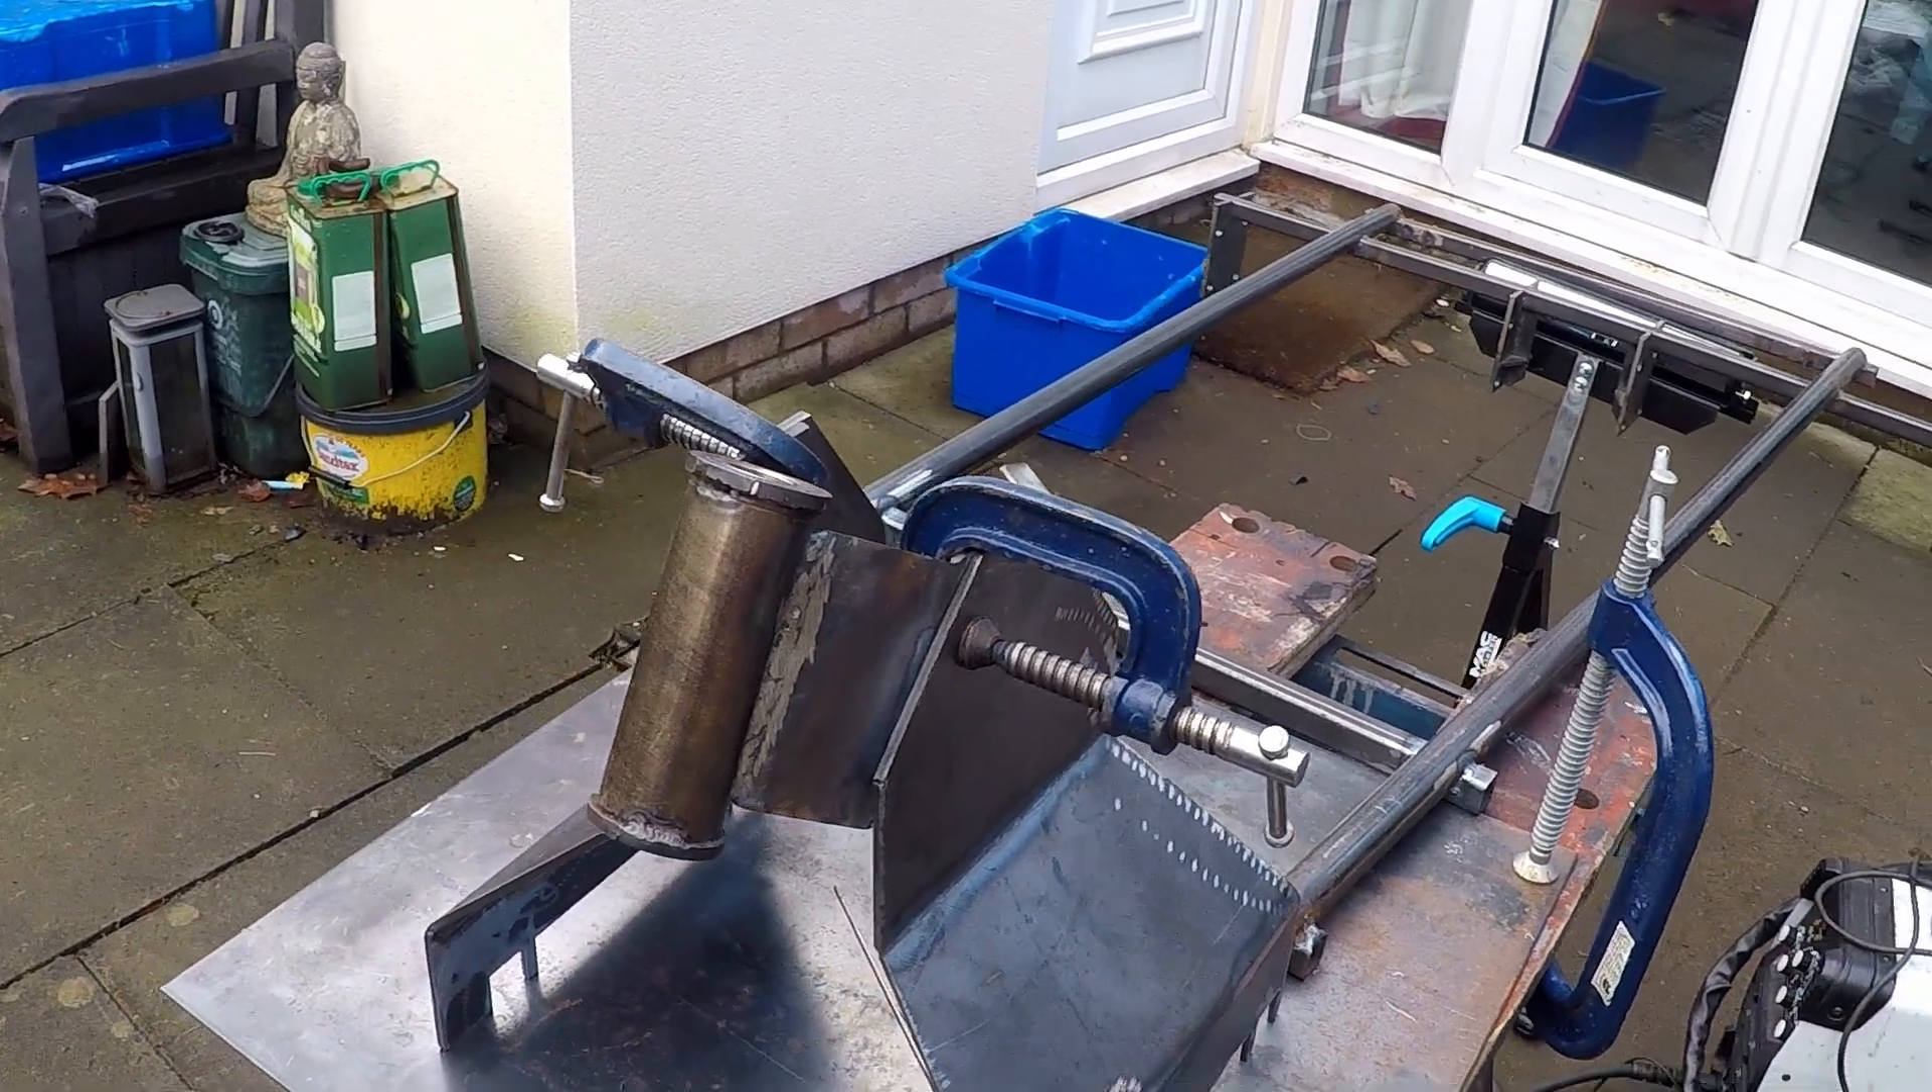Here's the steering barrel clamped into place on the plates that are going to be held onto the frame.